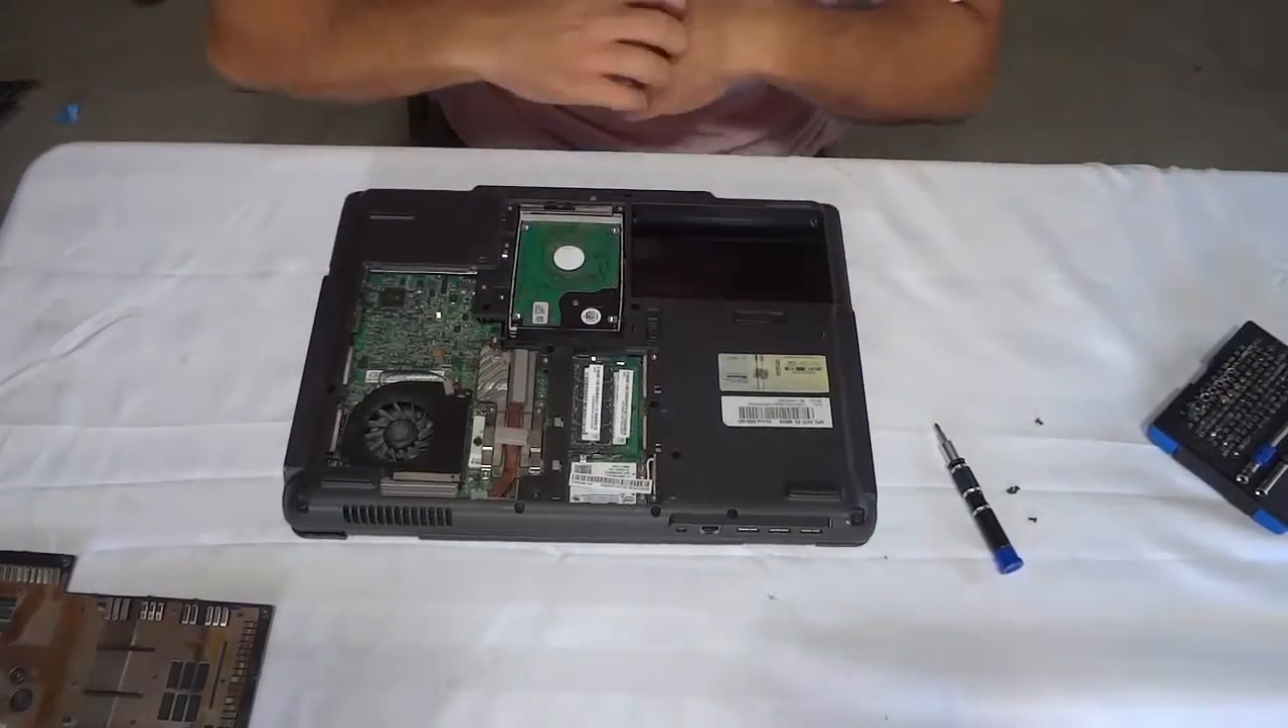Now we have exposed the internals of the laptop.